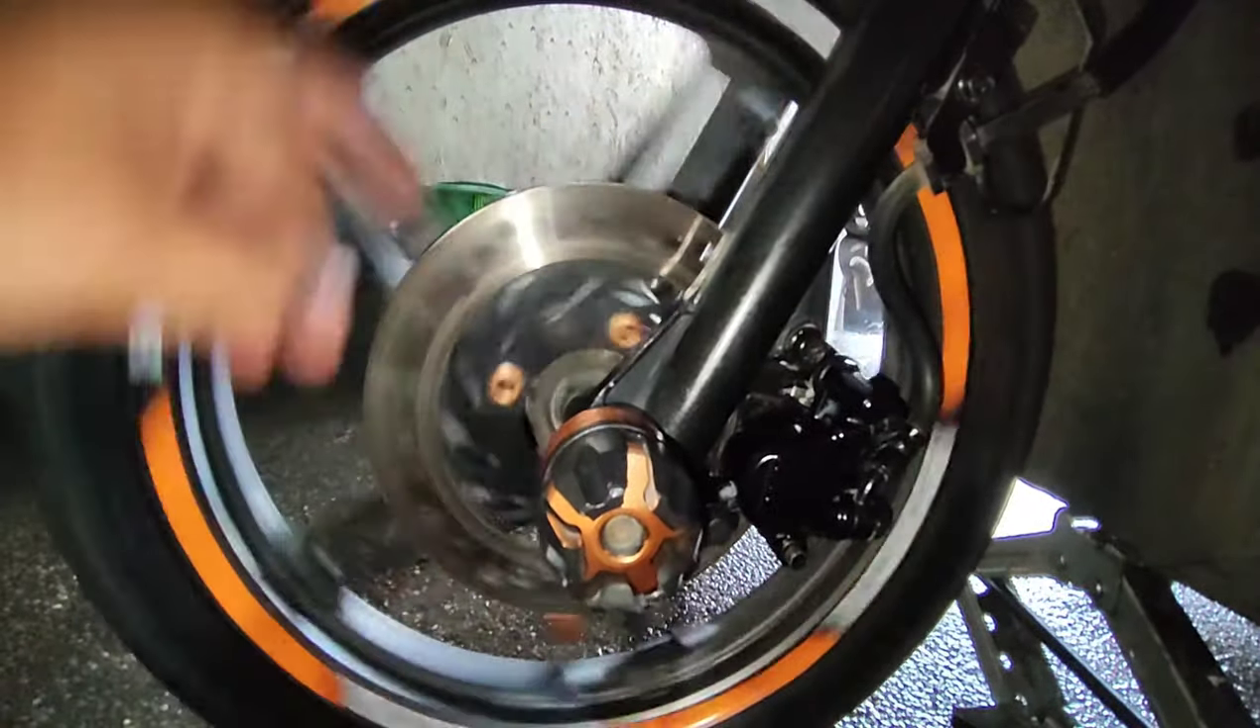So, nakabitan natin uli yung caliper, no?